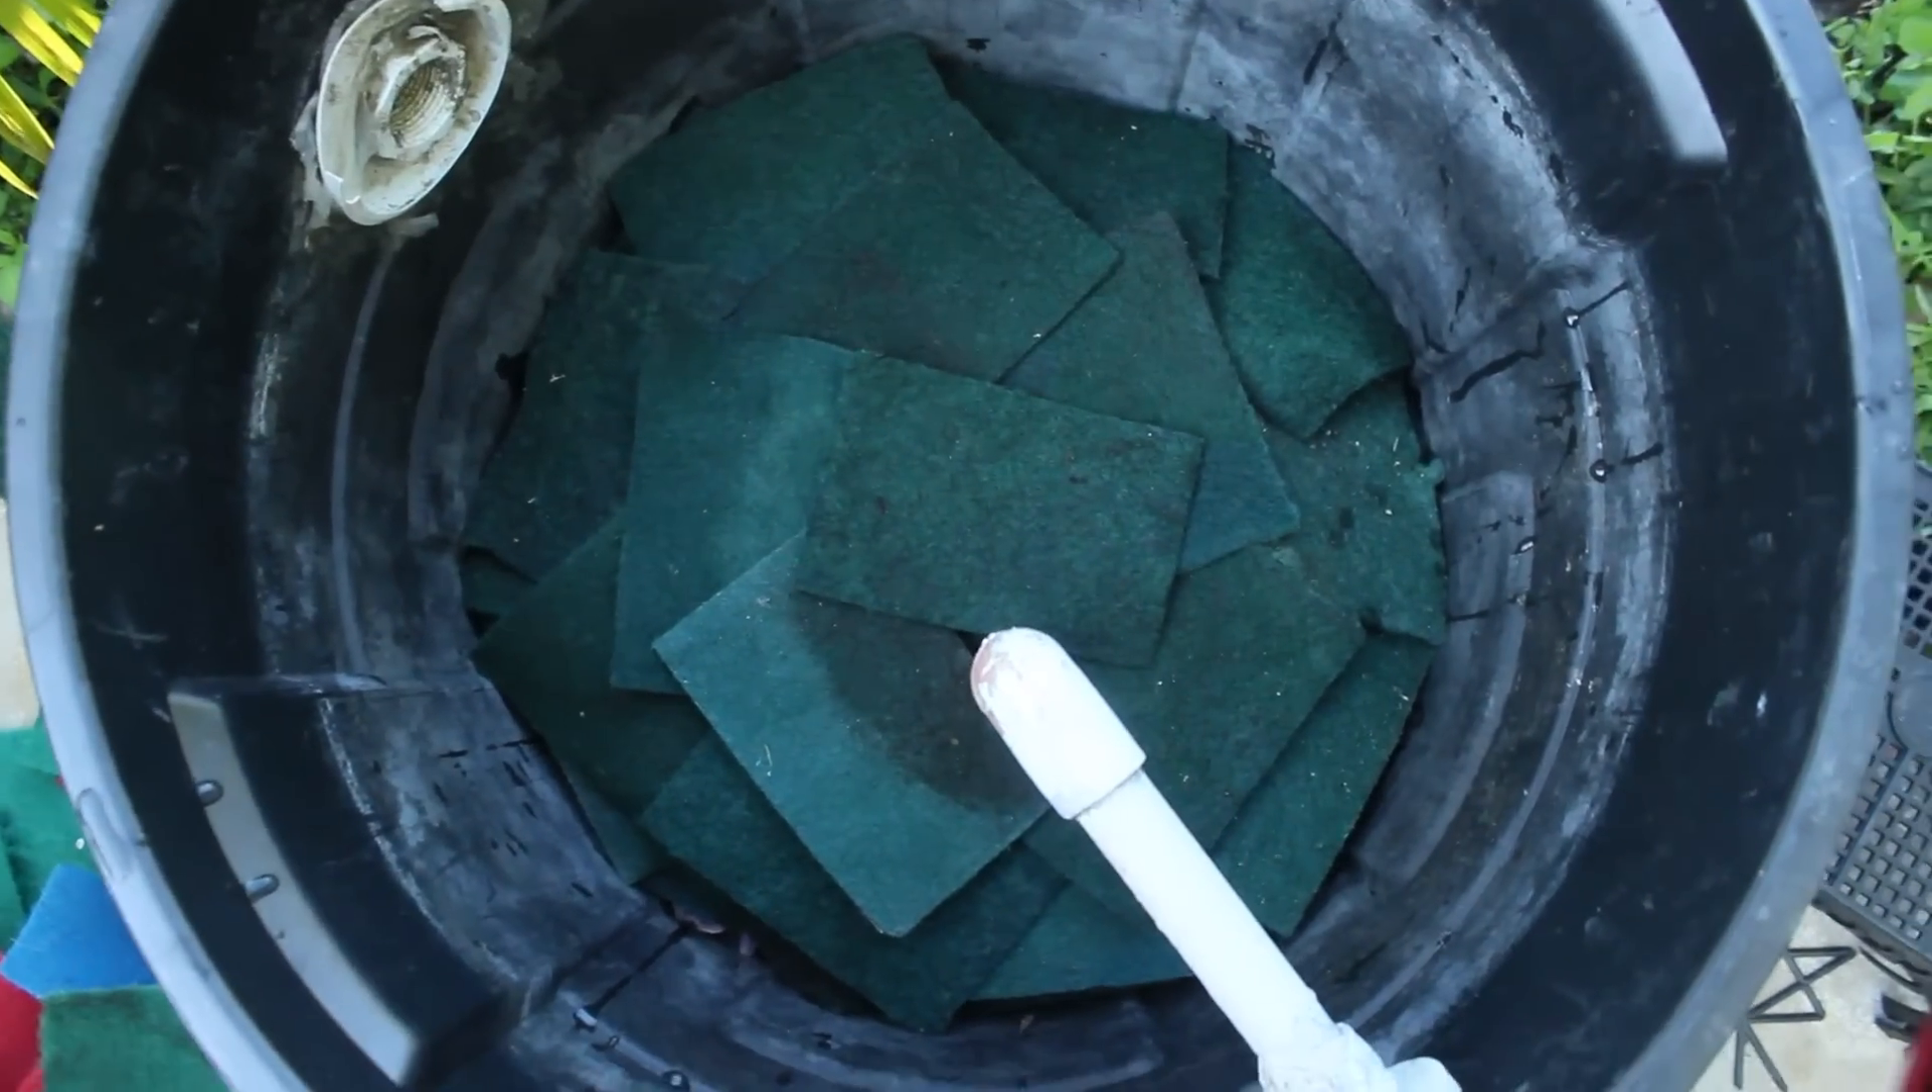Okay so I've added a couple of layers of sponges.